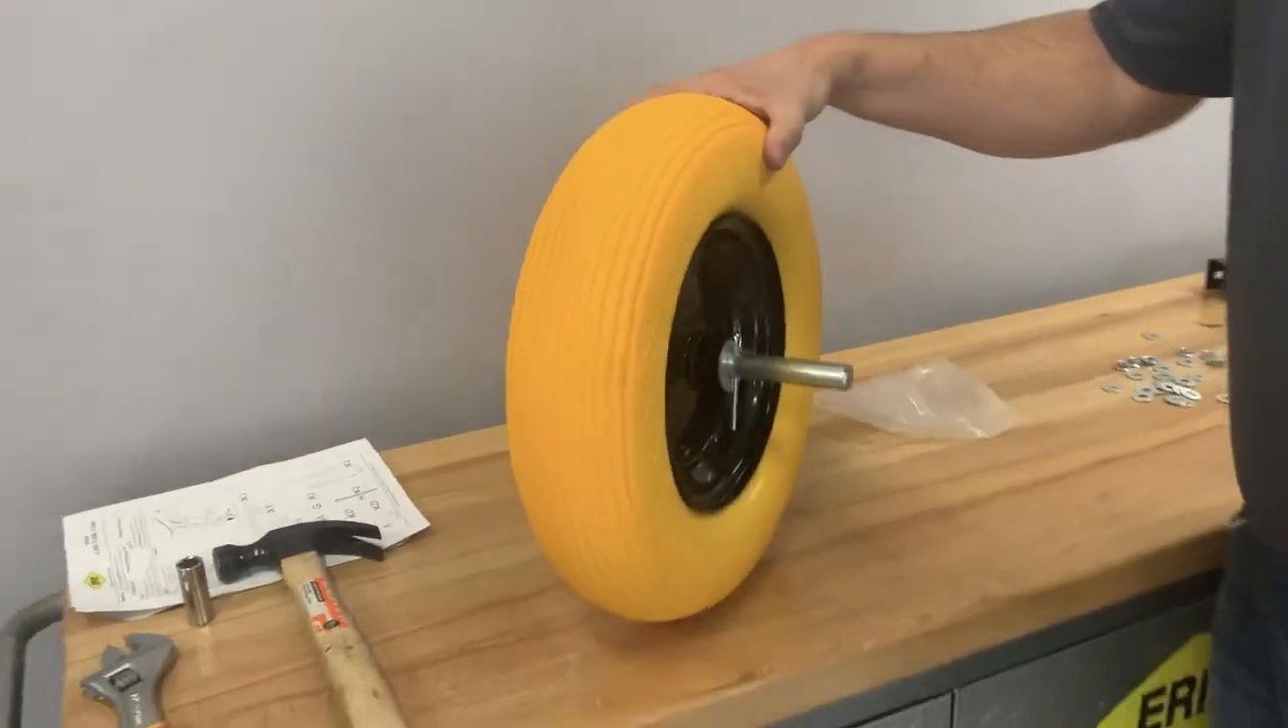So now your tire is assembled.